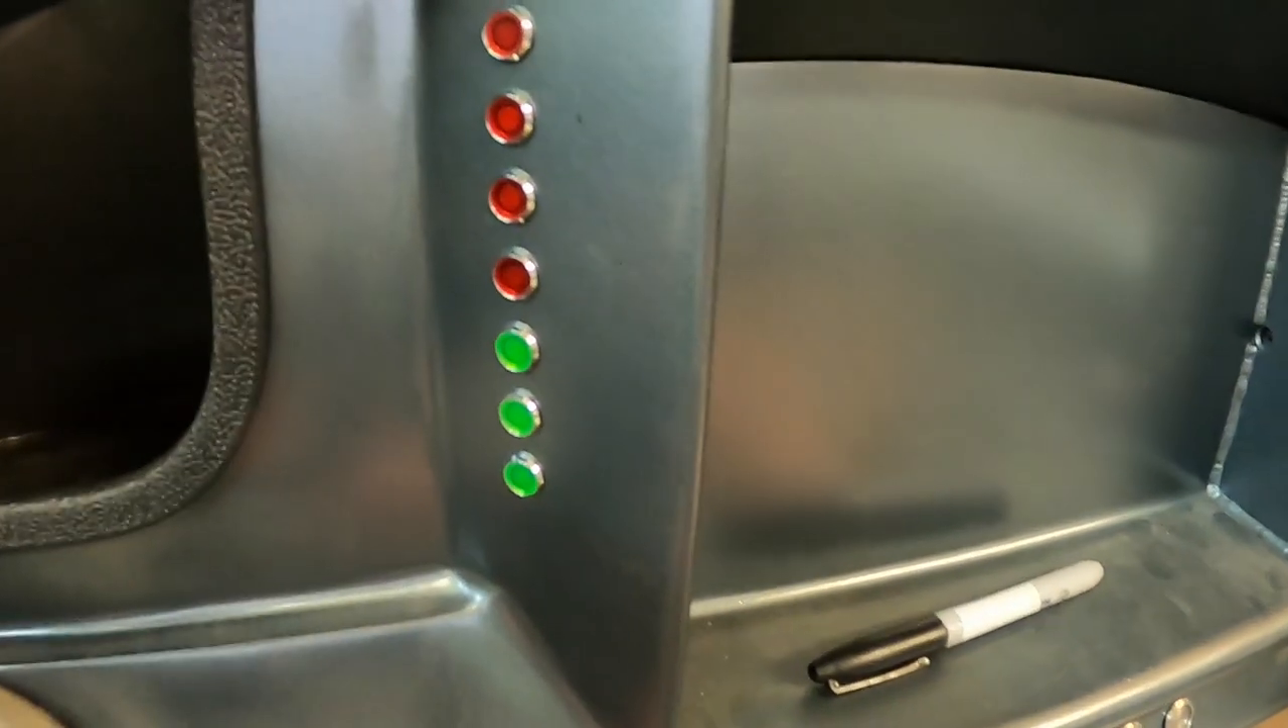So I got all the LEDs installed in here.